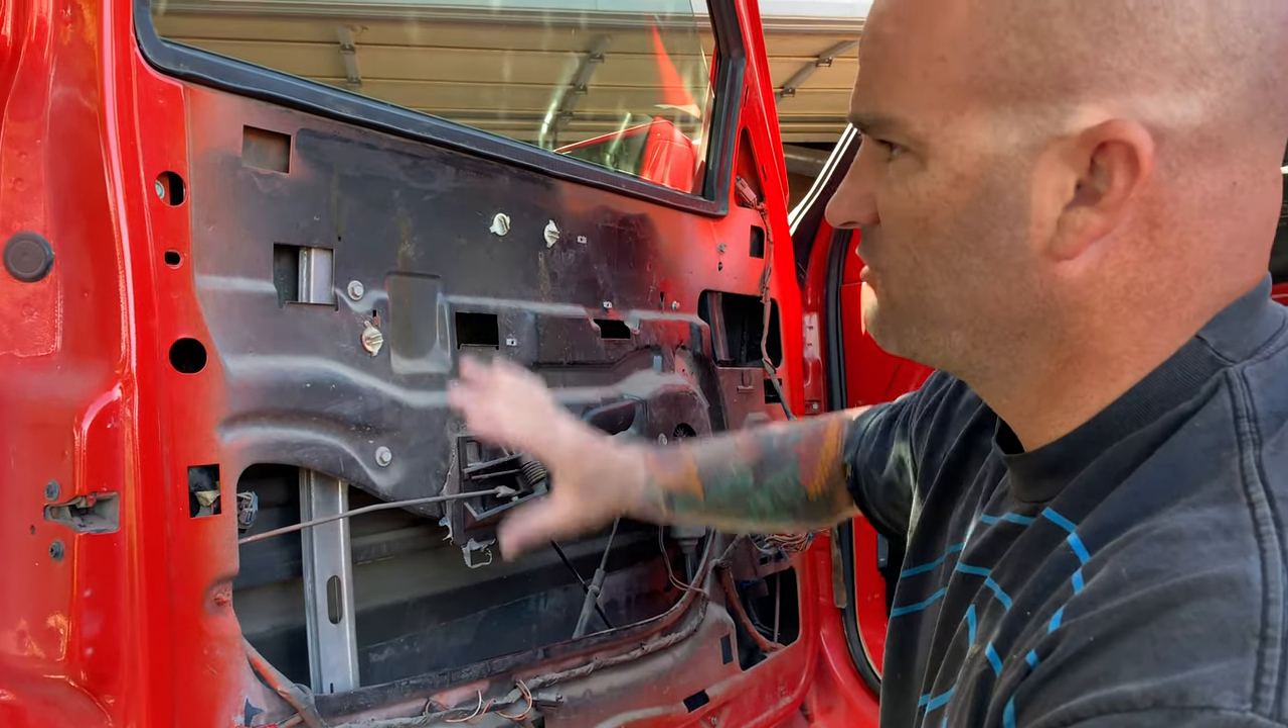We already have our door panel off we've already removed a lot of the stuff that needs to be out of here.